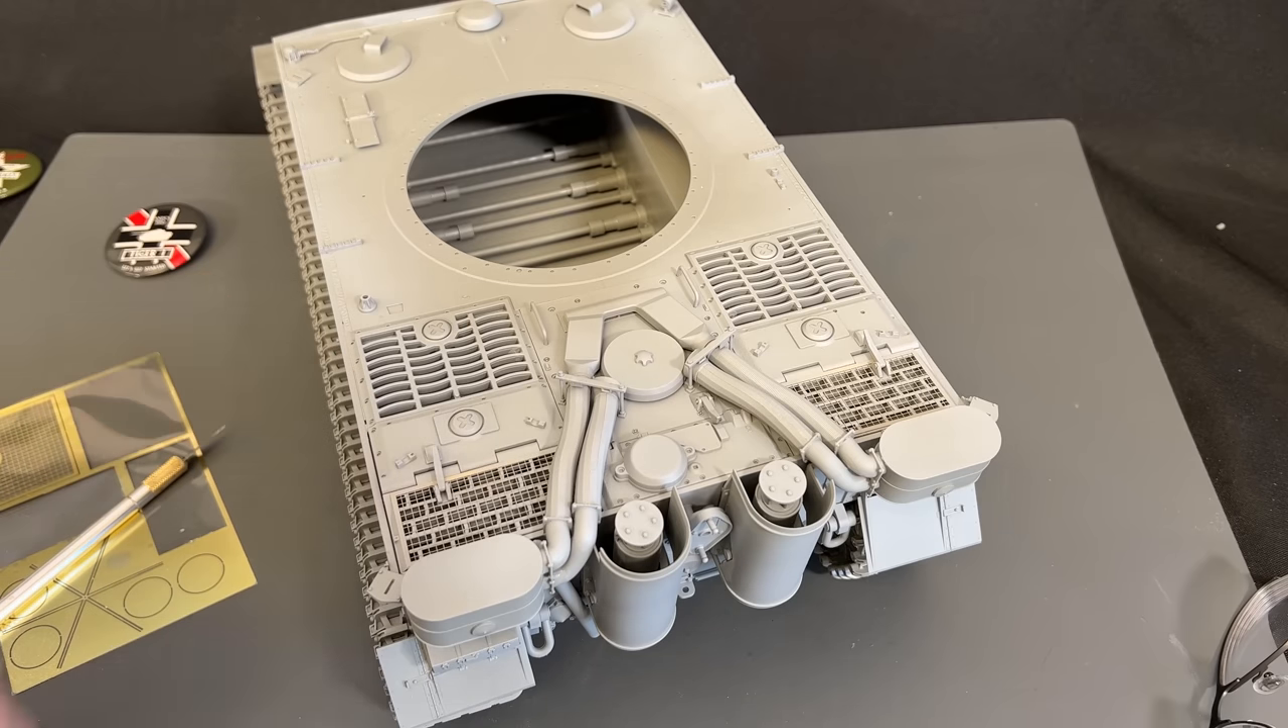I've also noticed, you may notice, is I've put the grates on the back here or the mesh over the grates.